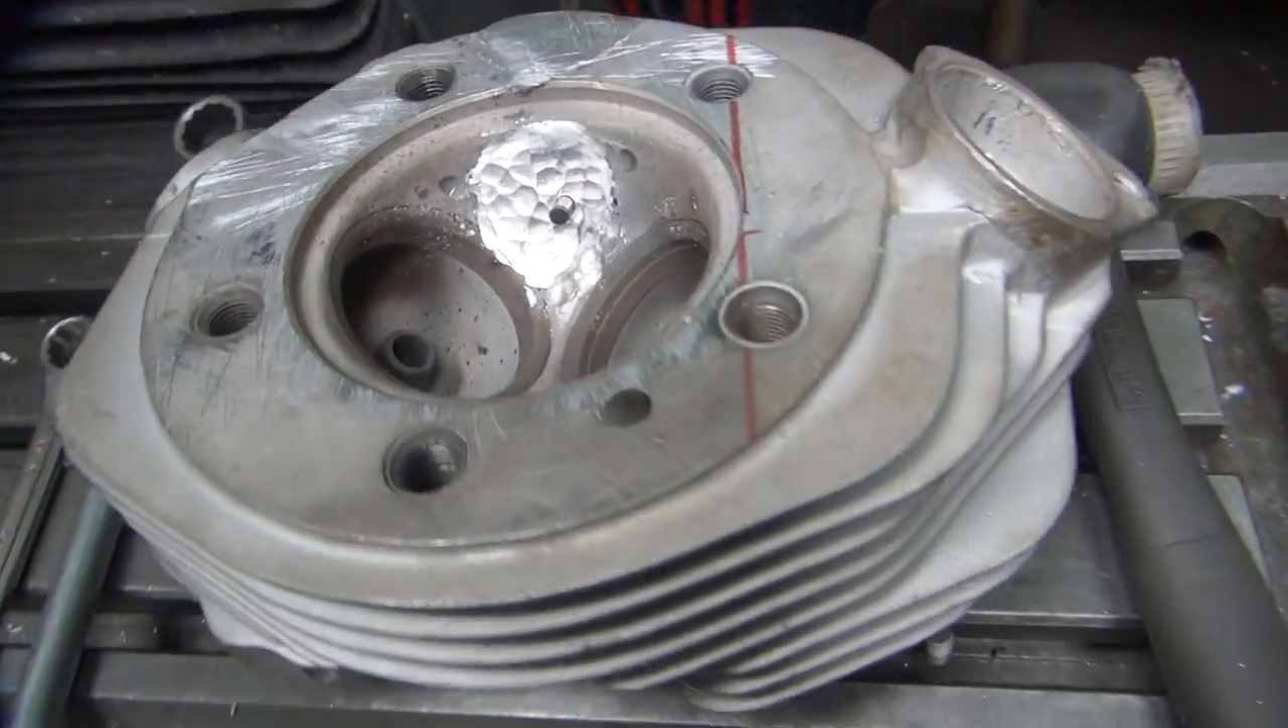So, all right, we have the head off now.